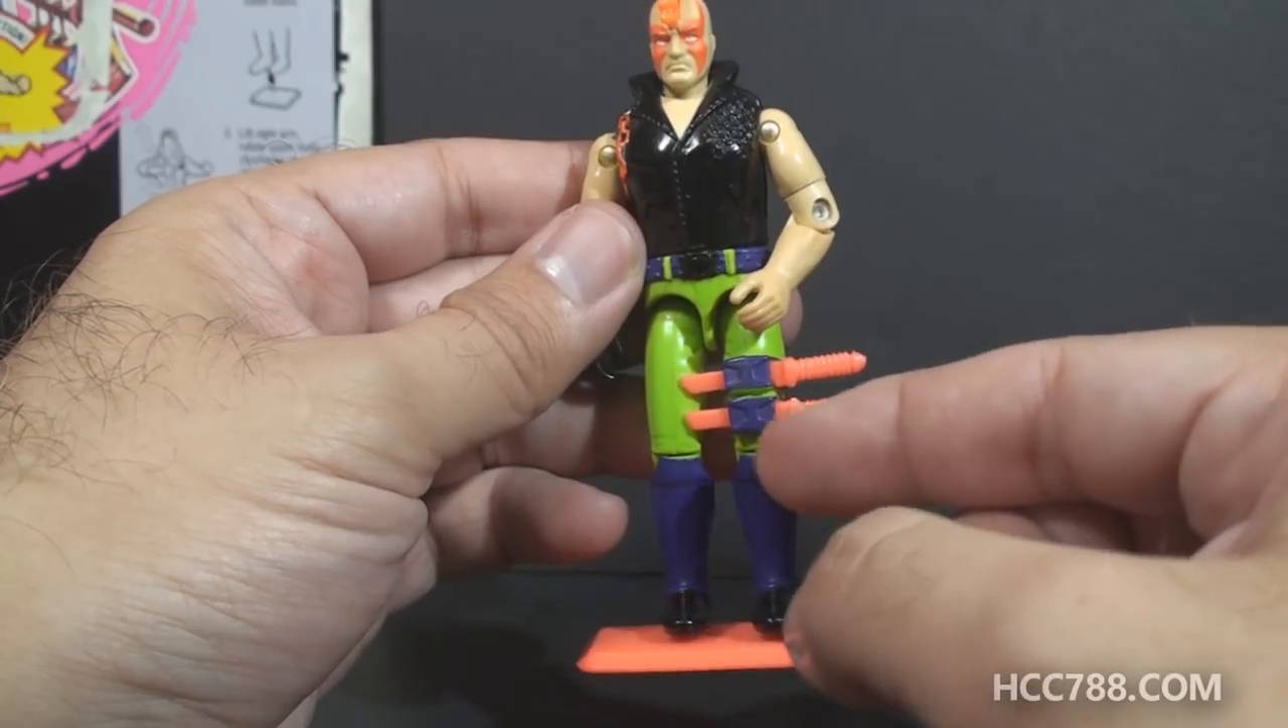They're sticking out really far on the outside, and on the inside, they're kind of stabbing his other leg.